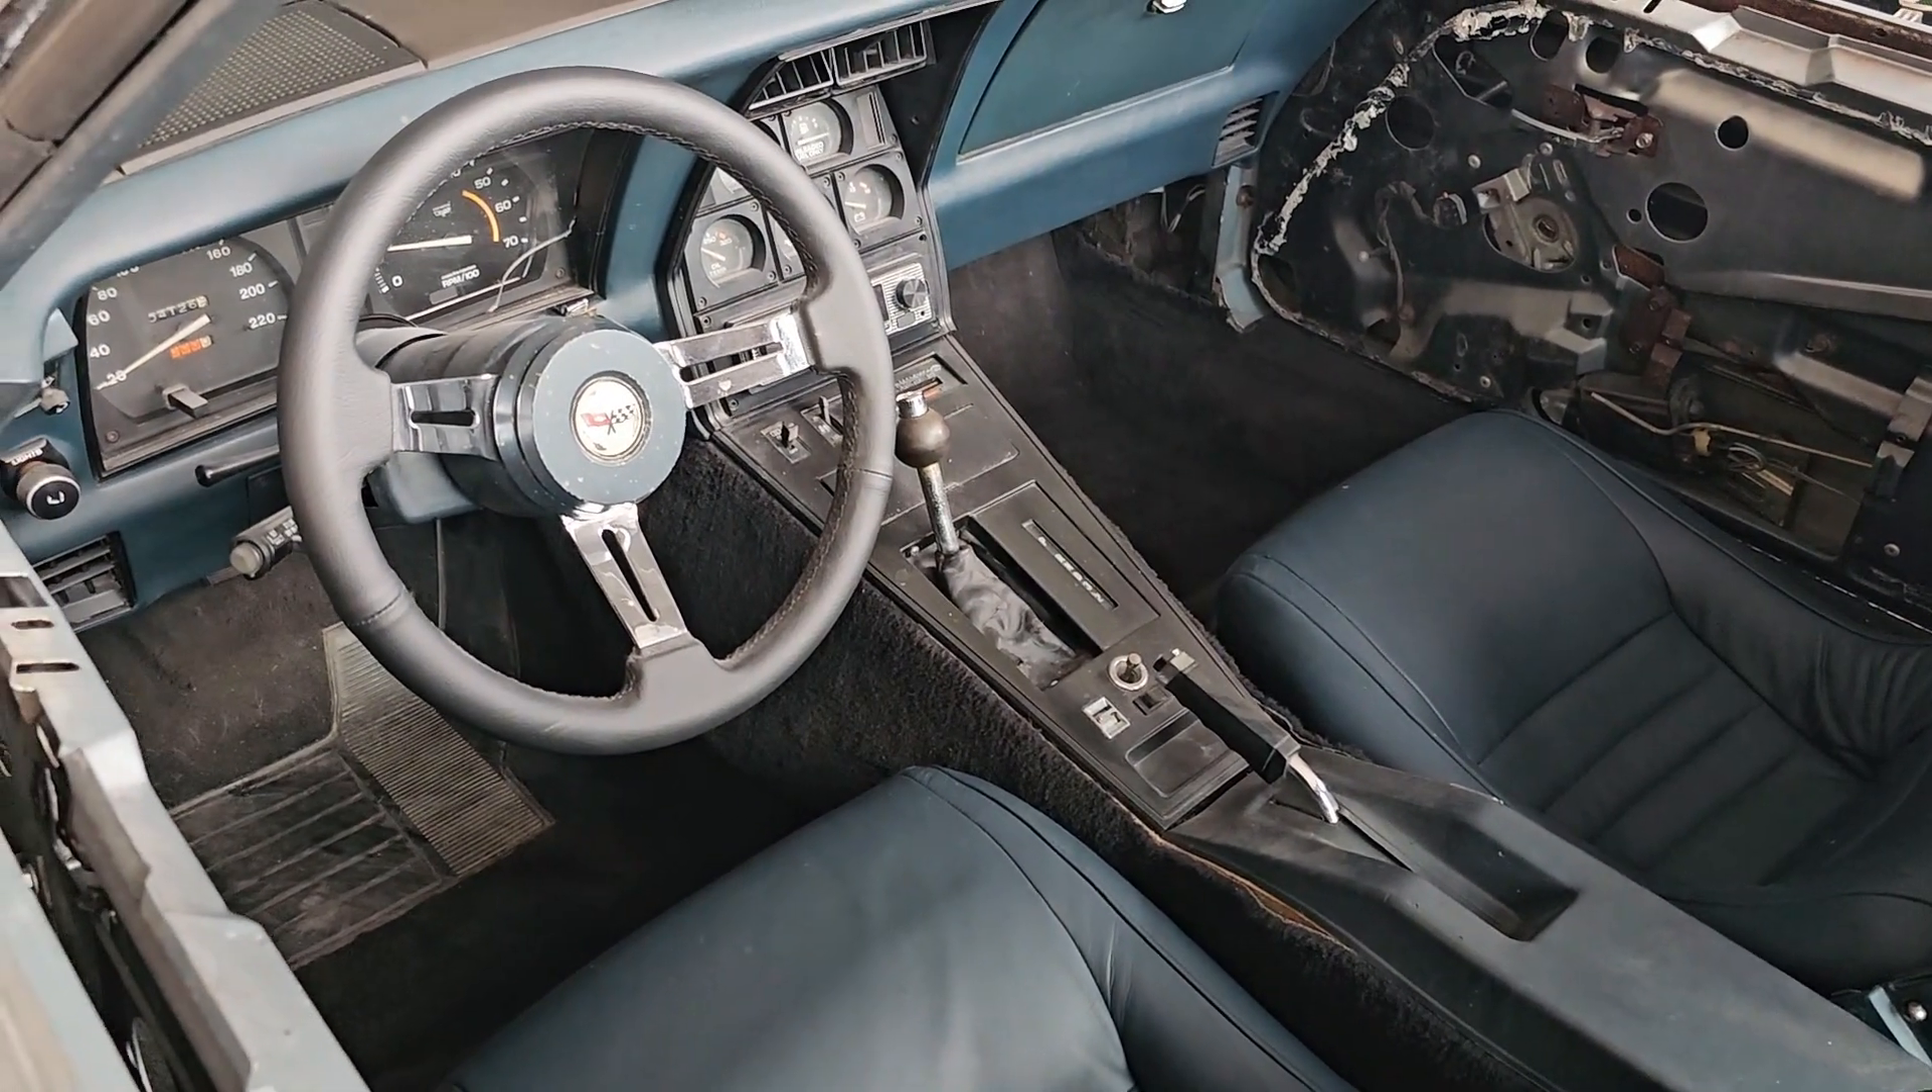Die Türpaneele sind noch nicht wieder drin, weil die Fenster noch nicht drin sind.